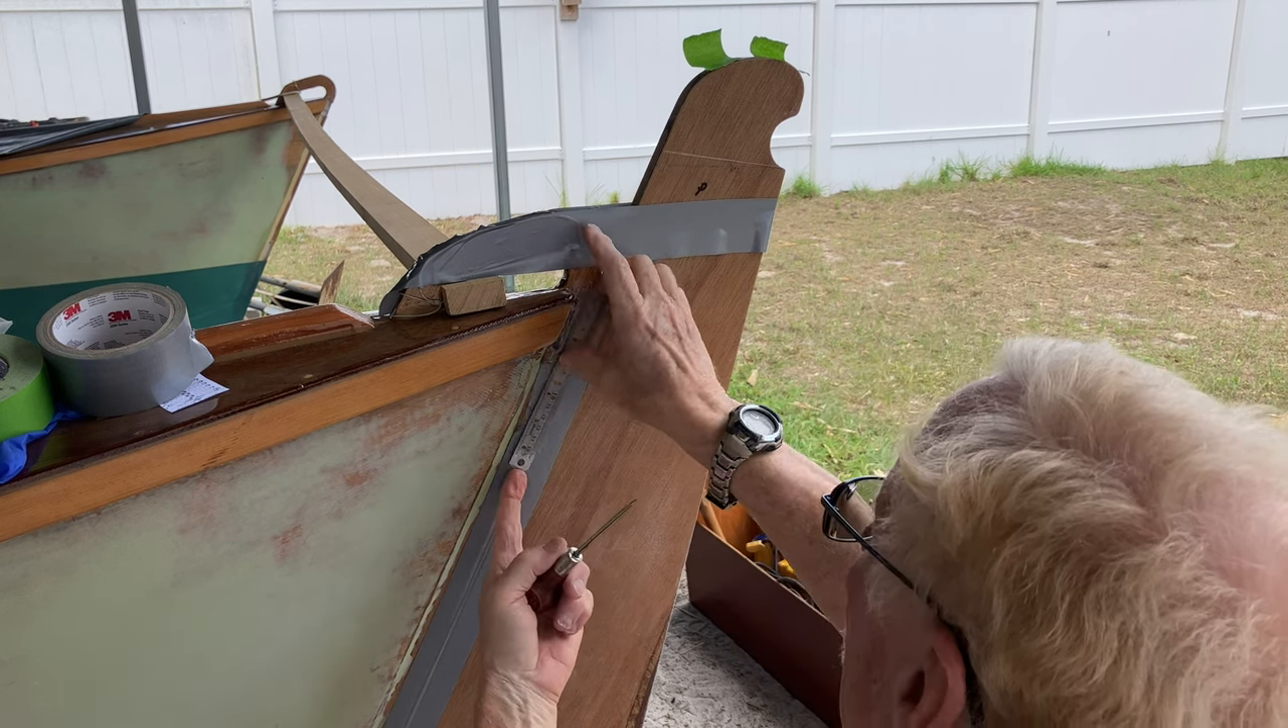Okay we got the old rudder all duct tape onto the hull of the boat and I'm trying to make sure that I hit somewhere in the middle of this thing here.